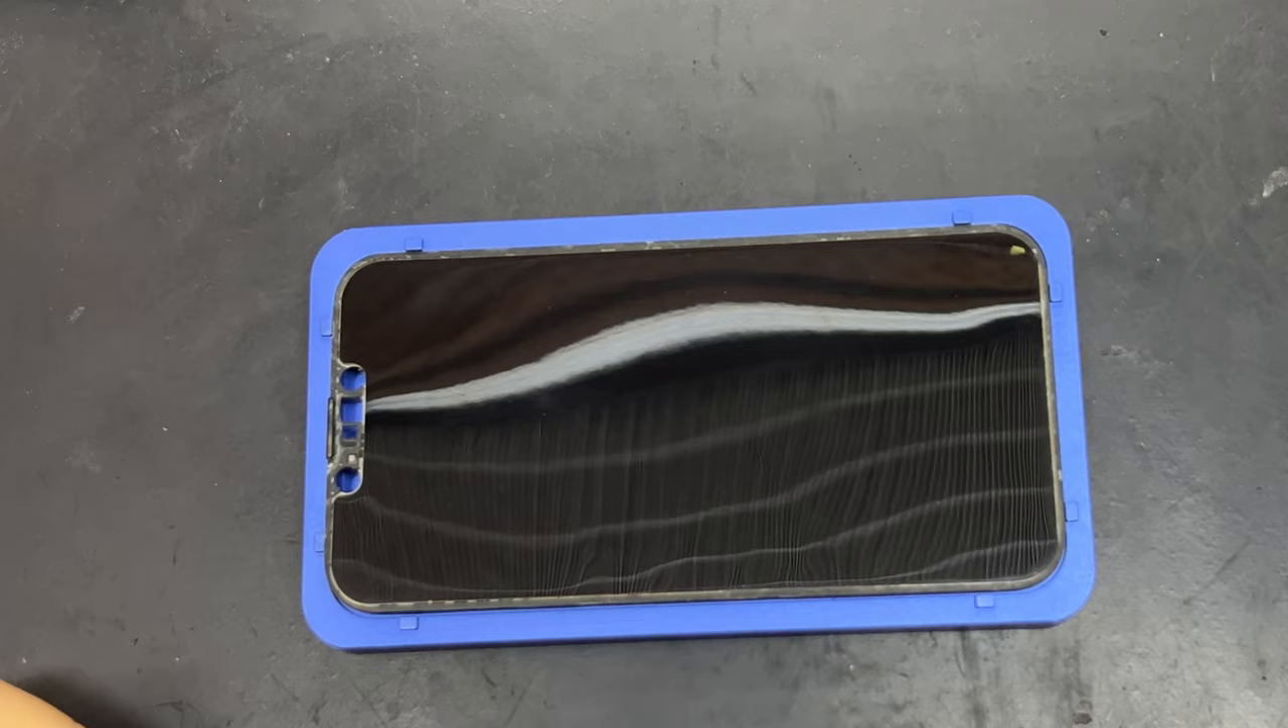So now you can see that I have the display OLED inside of a mold.